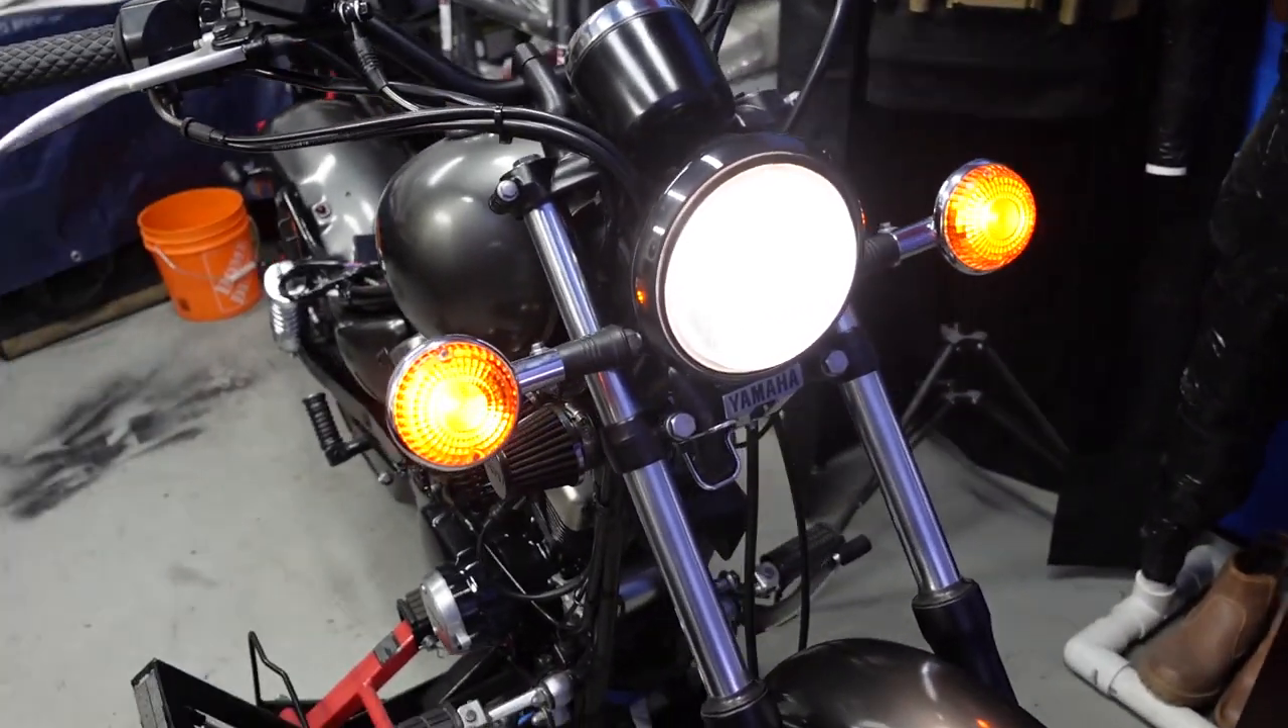Now to do the front signals. All right so I installed the front signals.